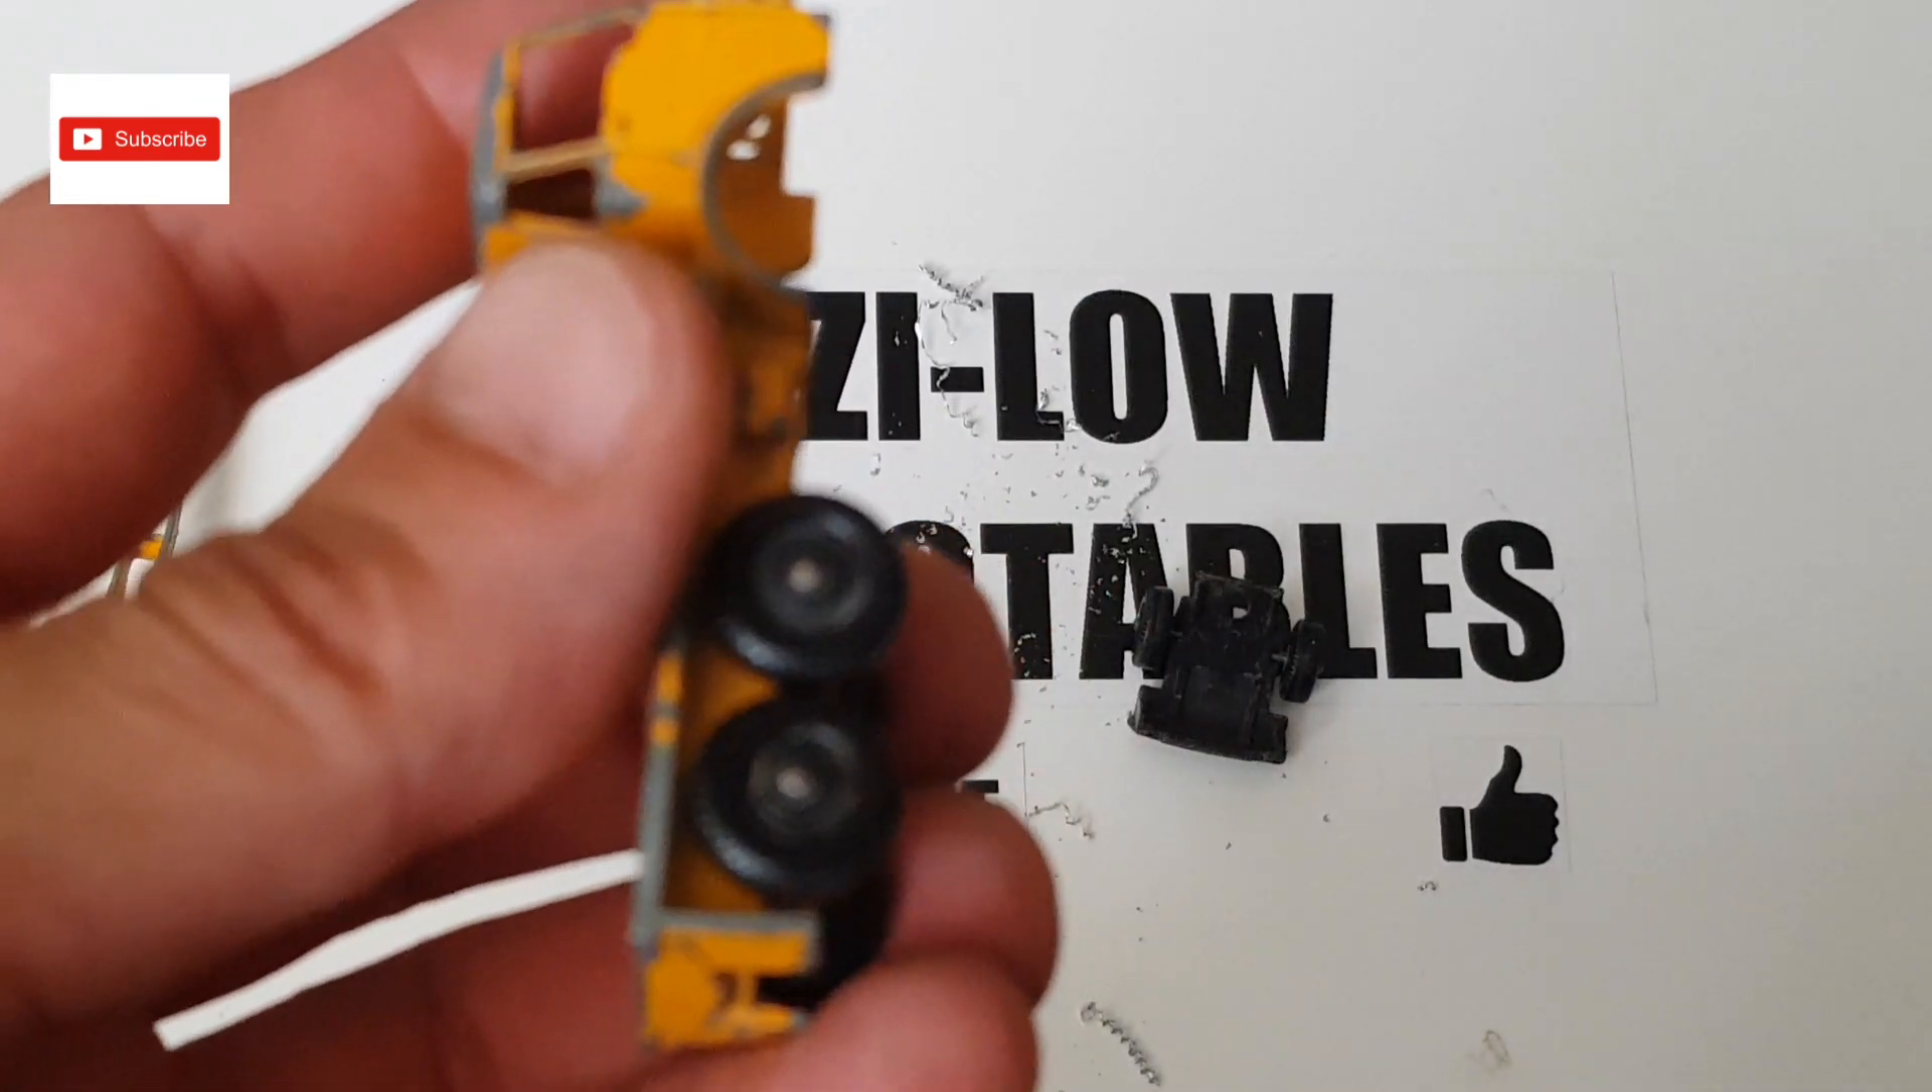So the only thing left is to take the wheels off.